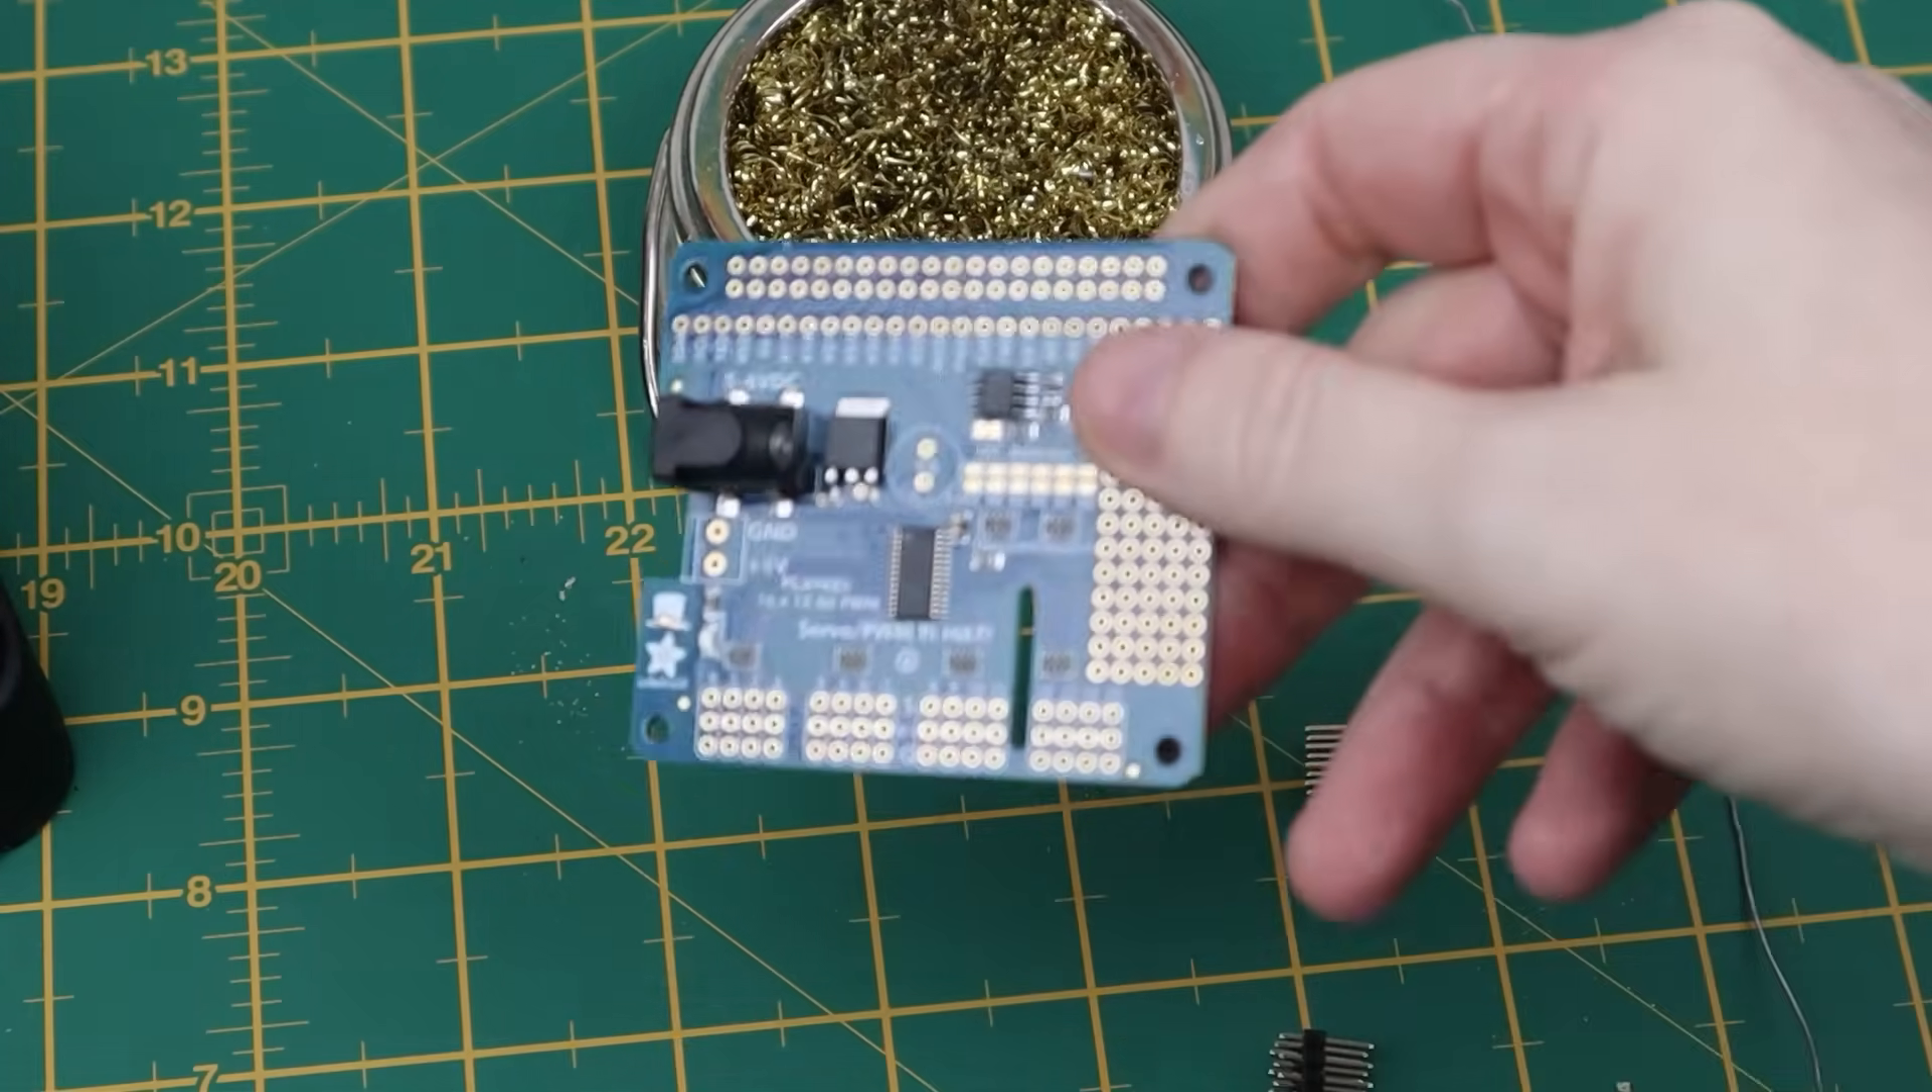So I didn't realize that the servo board is actually not soldered.